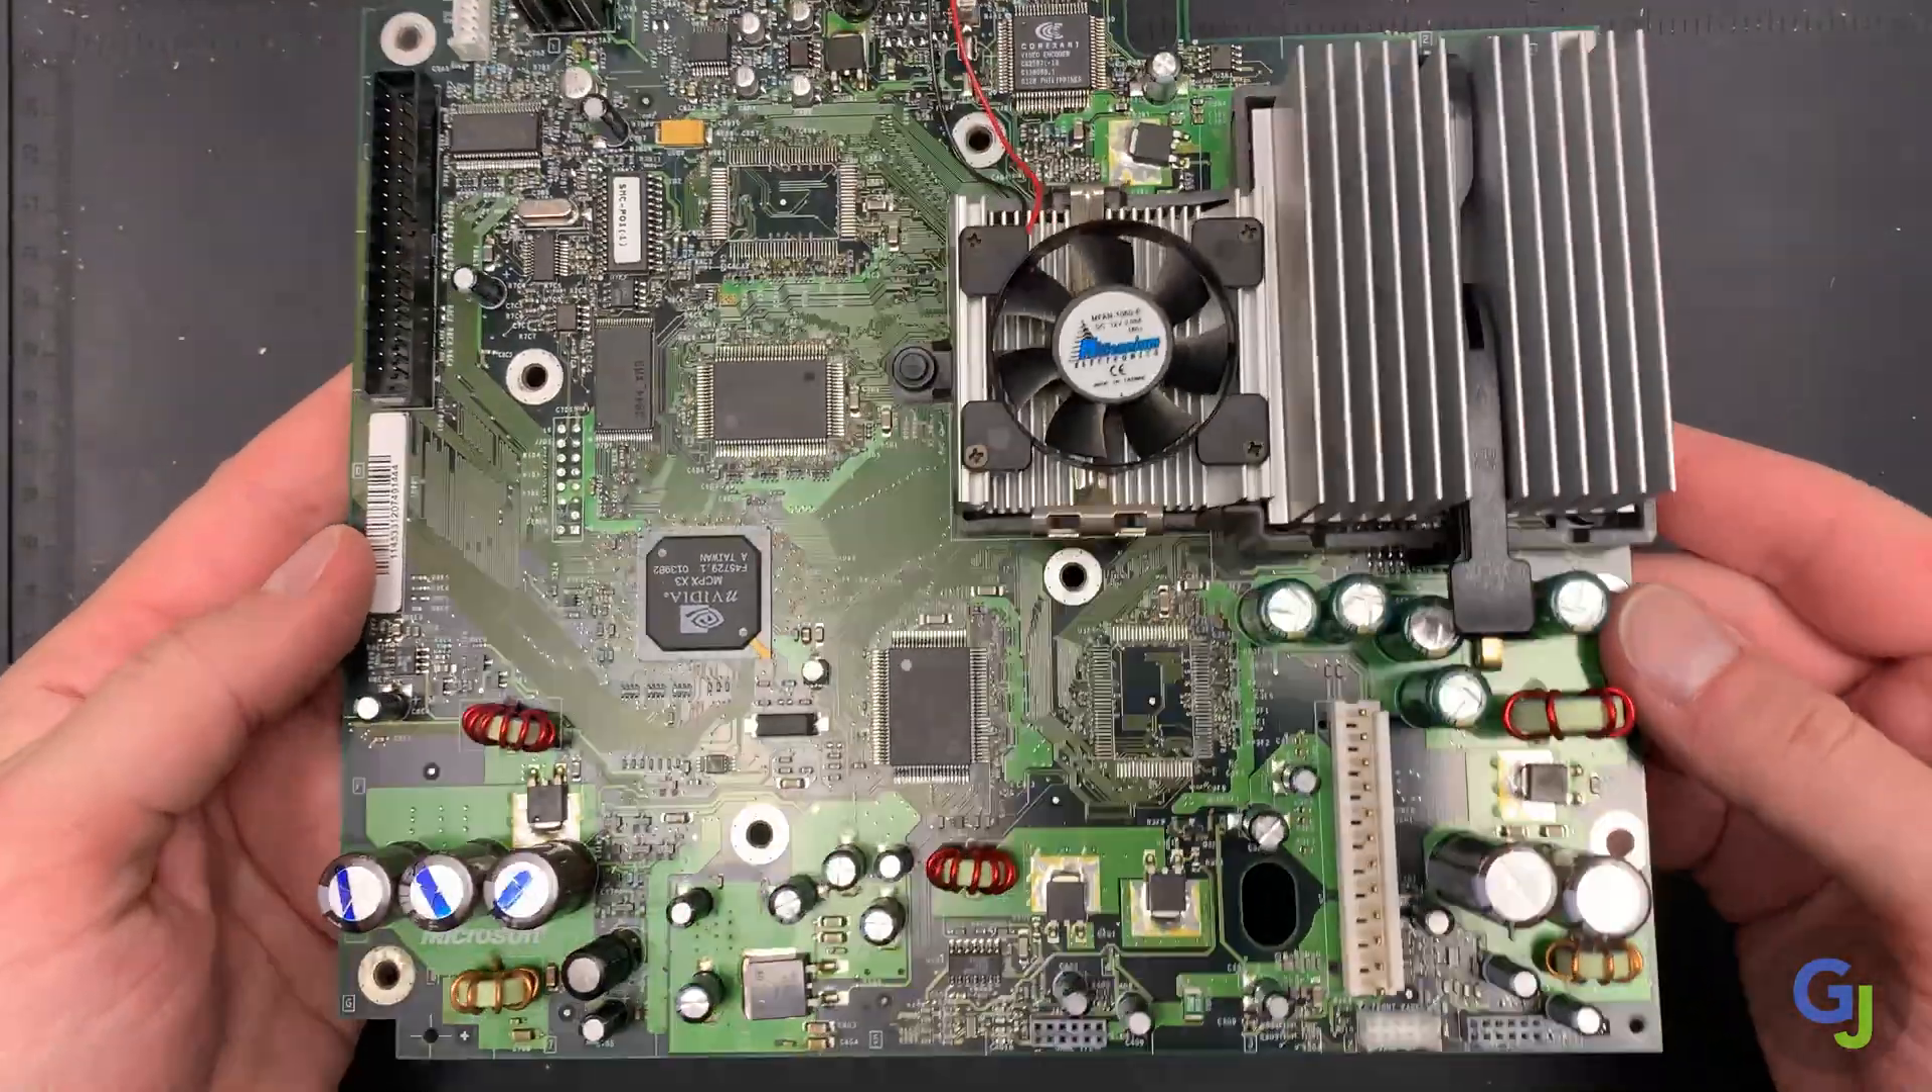You now have the motherboard free and can start testing it.